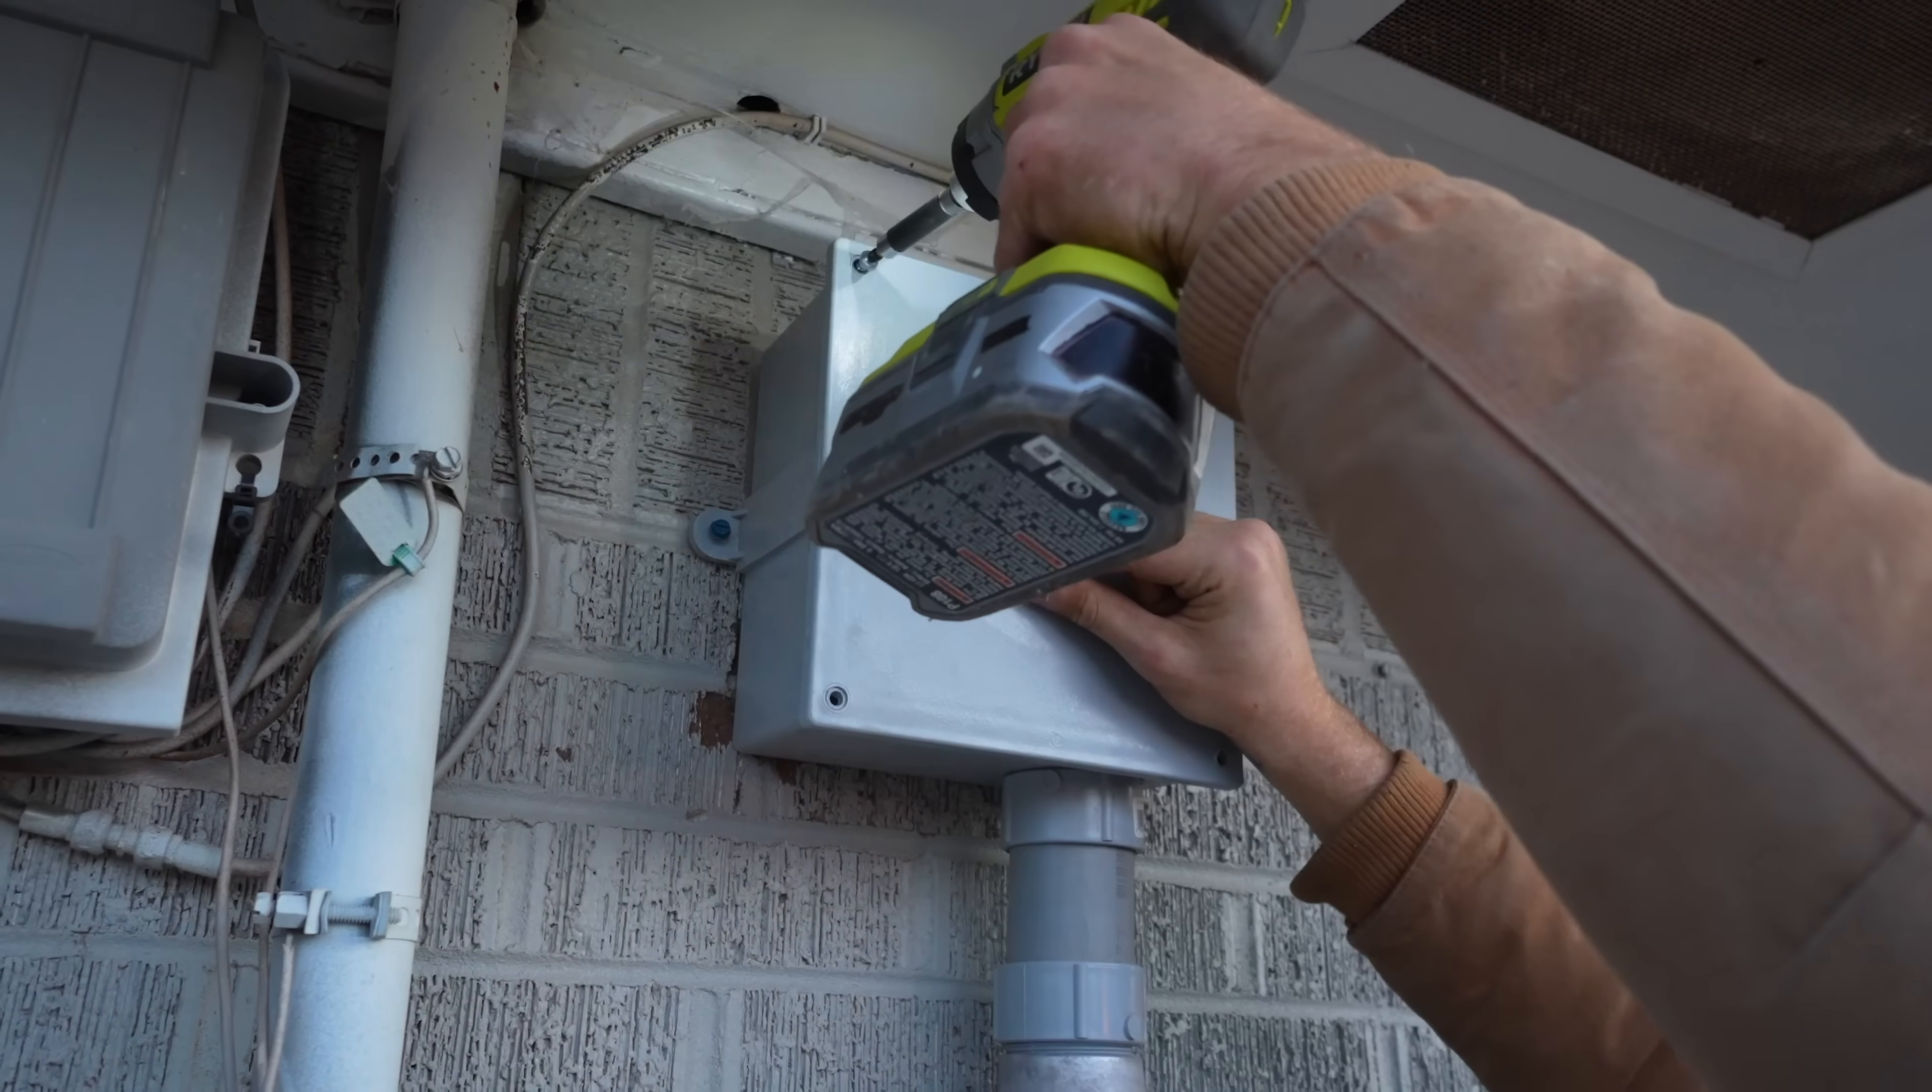So then I screwed the cover back onto our weathertight outdoor junction box.